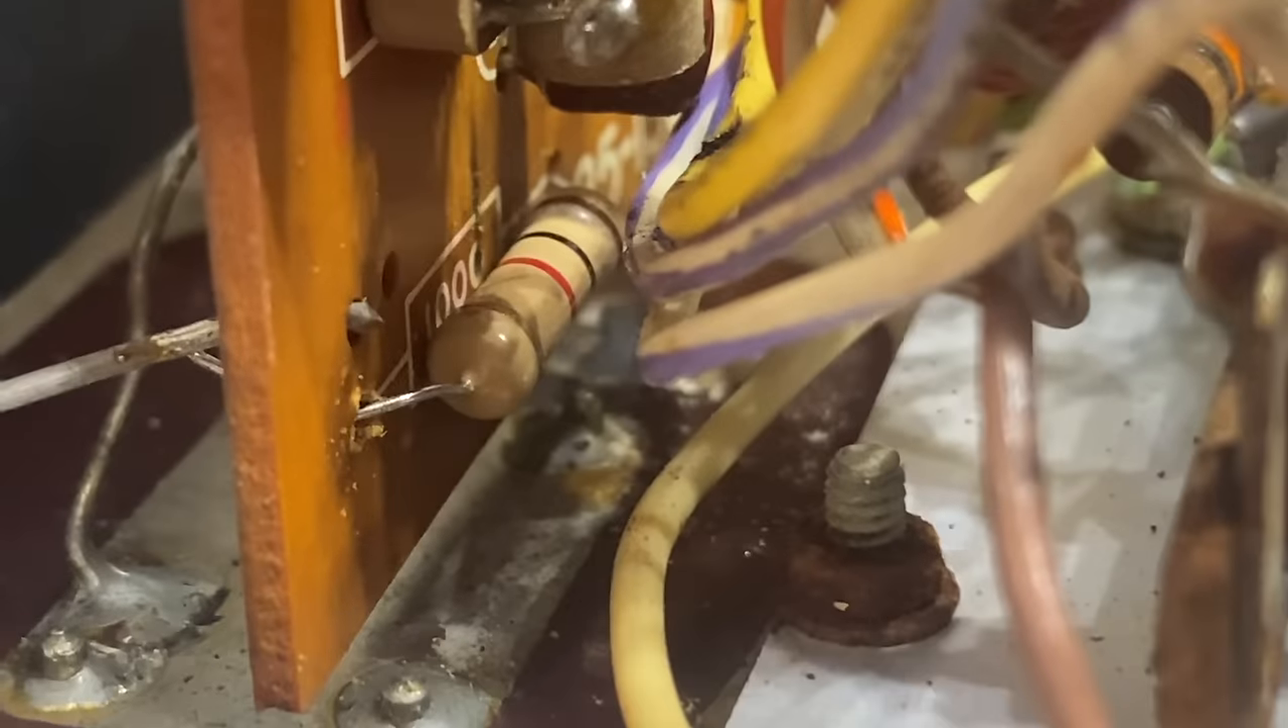I just installed this resistor because the one that was there before was partially burned up.